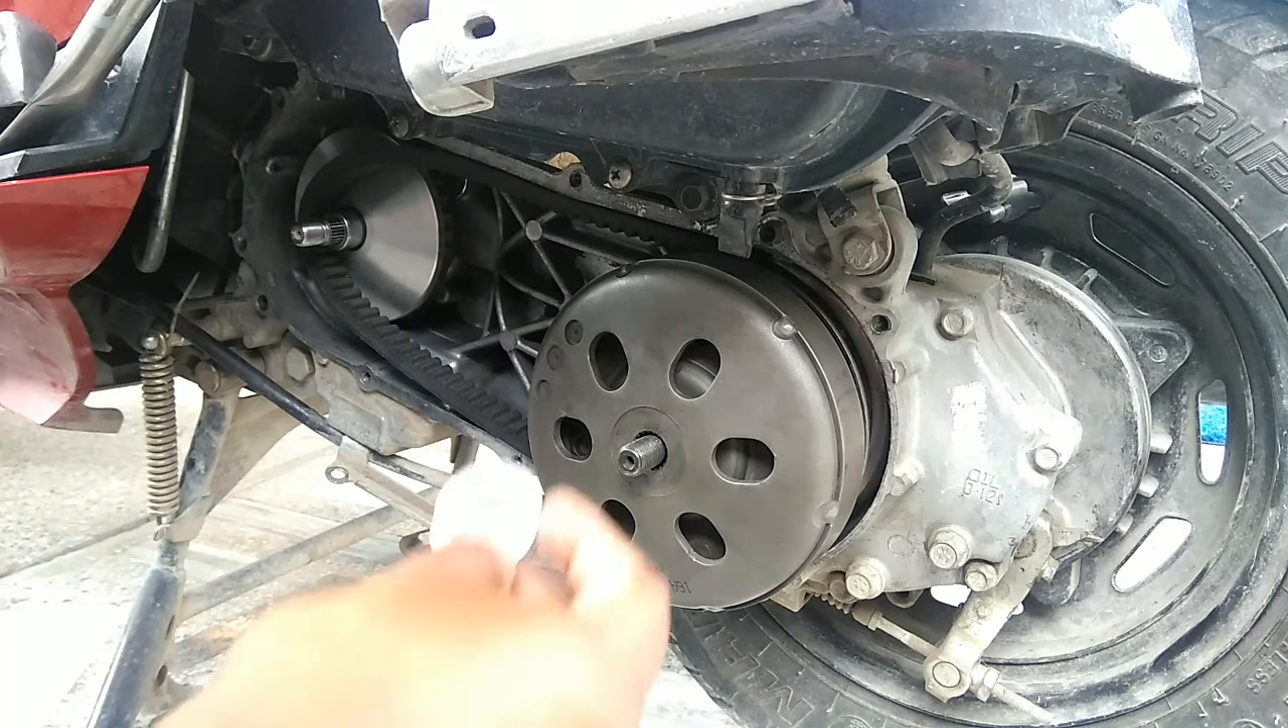तो clutch bell भी हमारा लग चुका है।